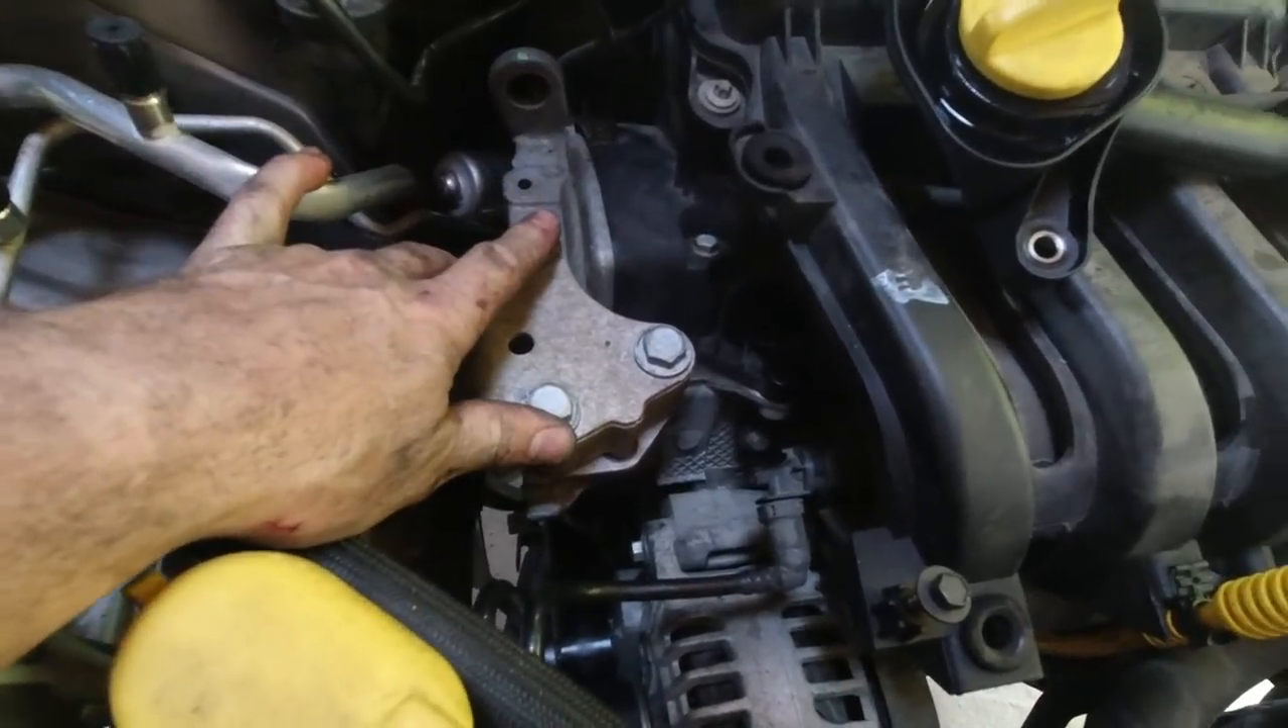On tient le bon bout donc le support moteur est remonté.